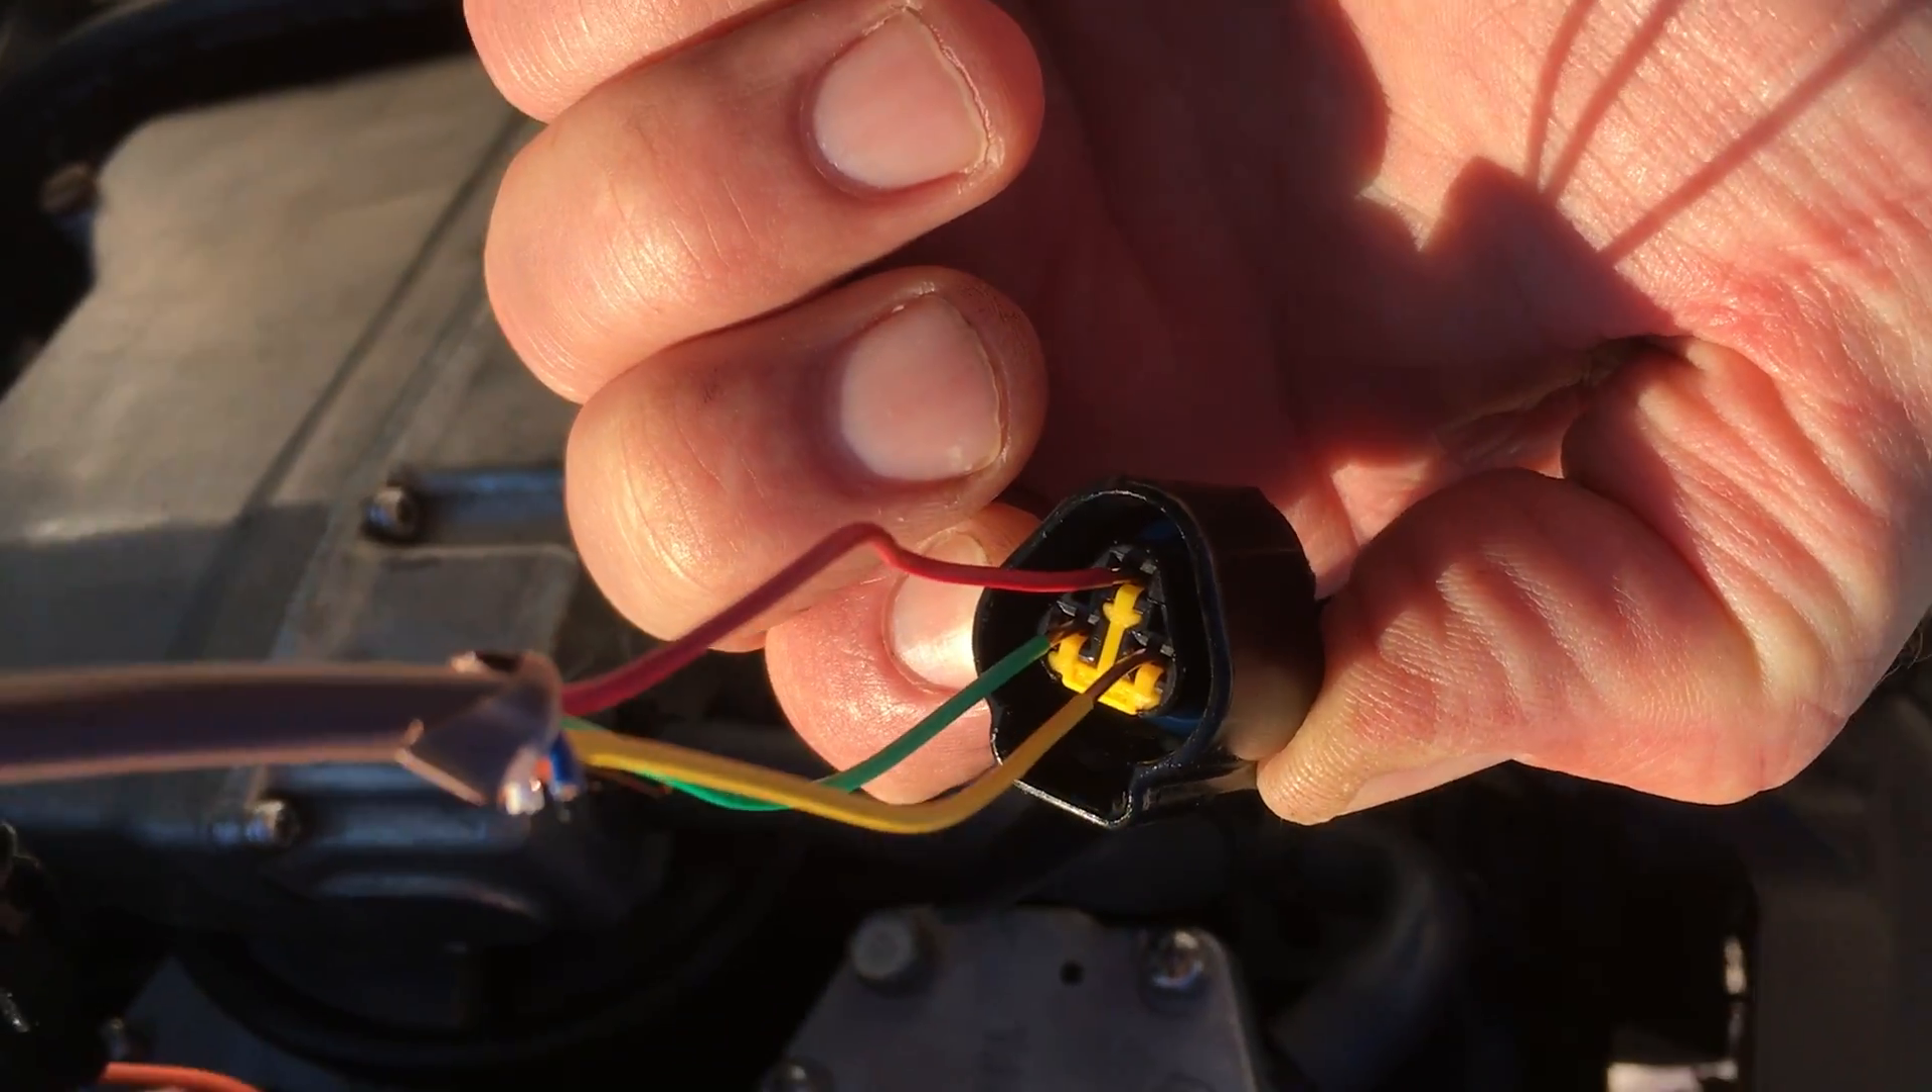So what I did is I stripped down some number 18 solid wire, and they fit nicely into this female side.